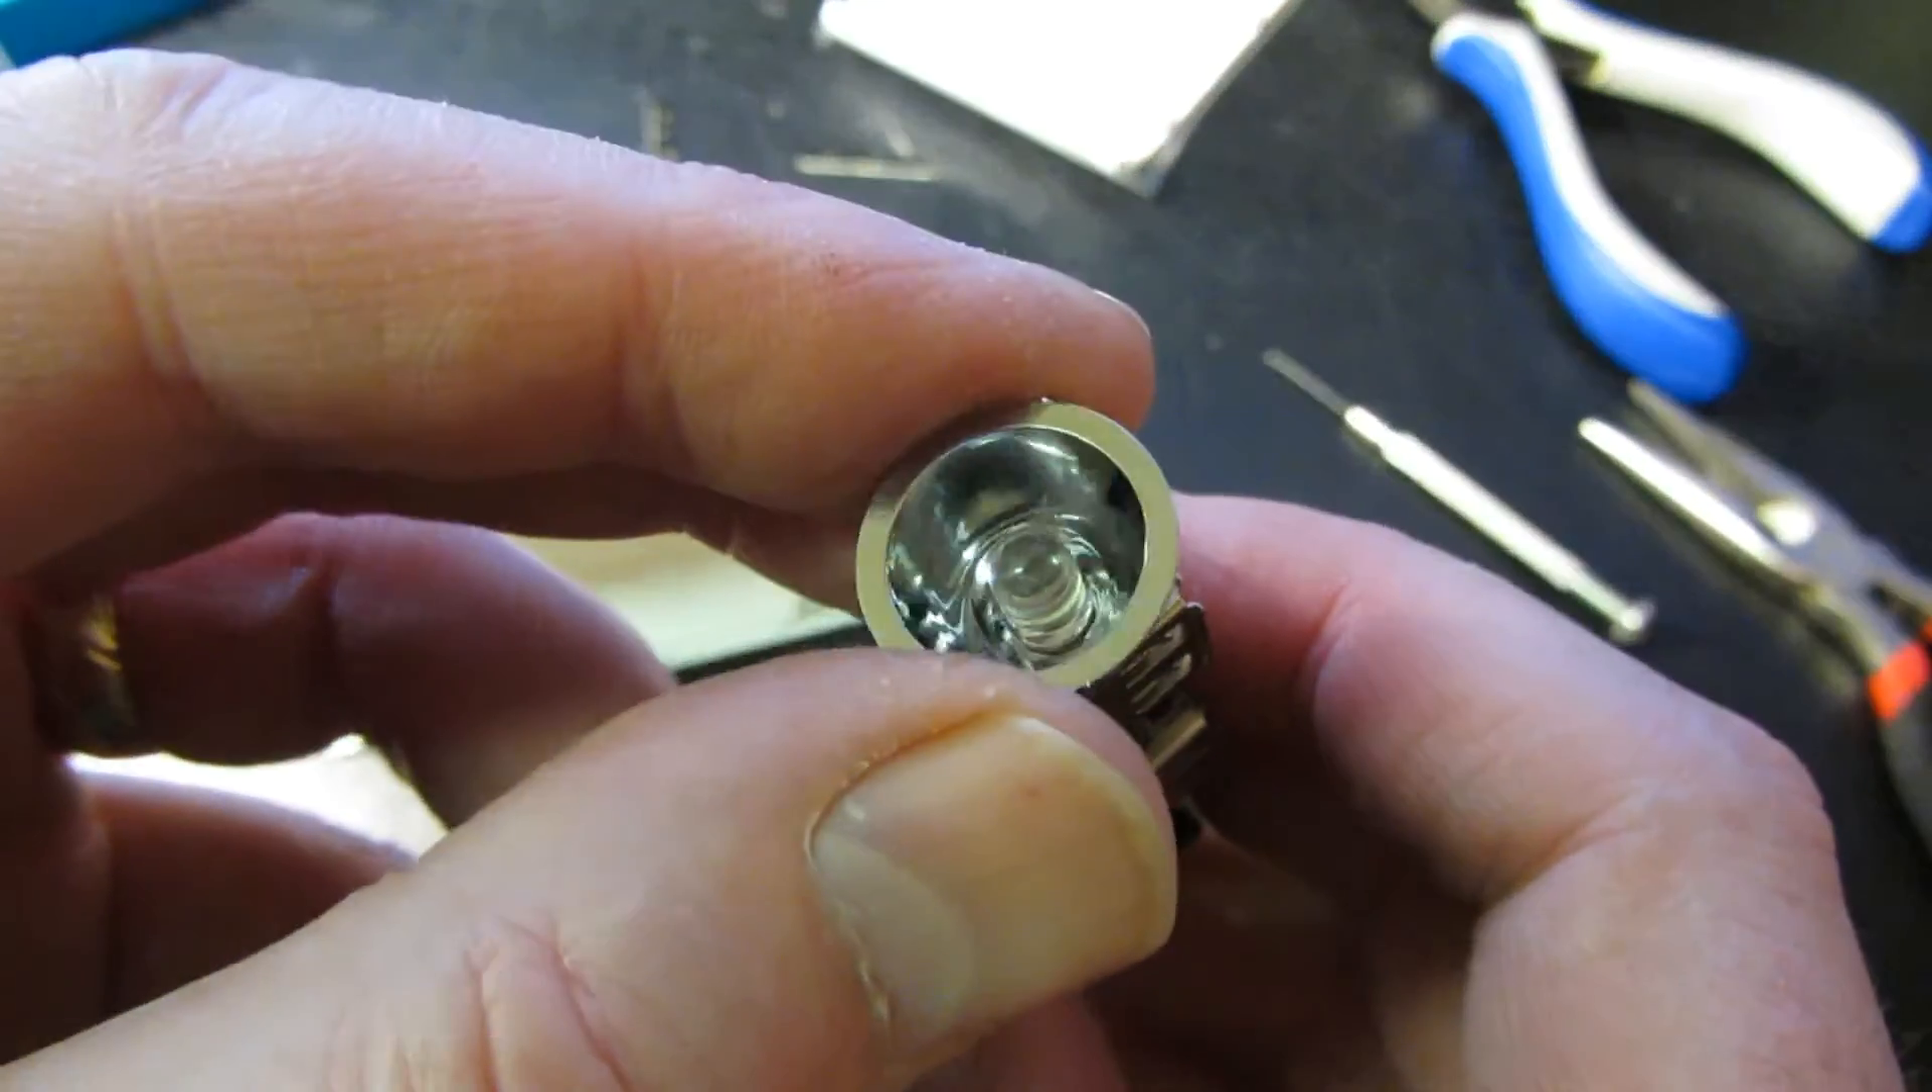The reflector for the torch just fits over the LED like this.